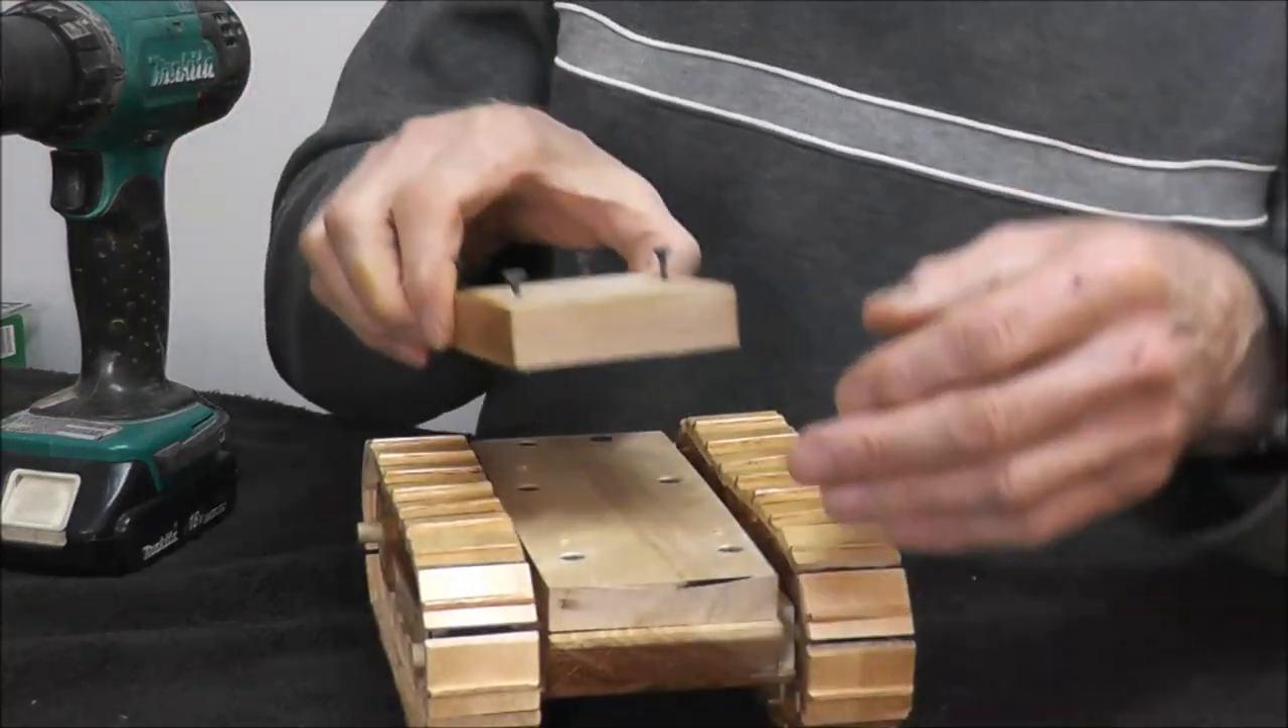Okay there's my track assembly all put together.